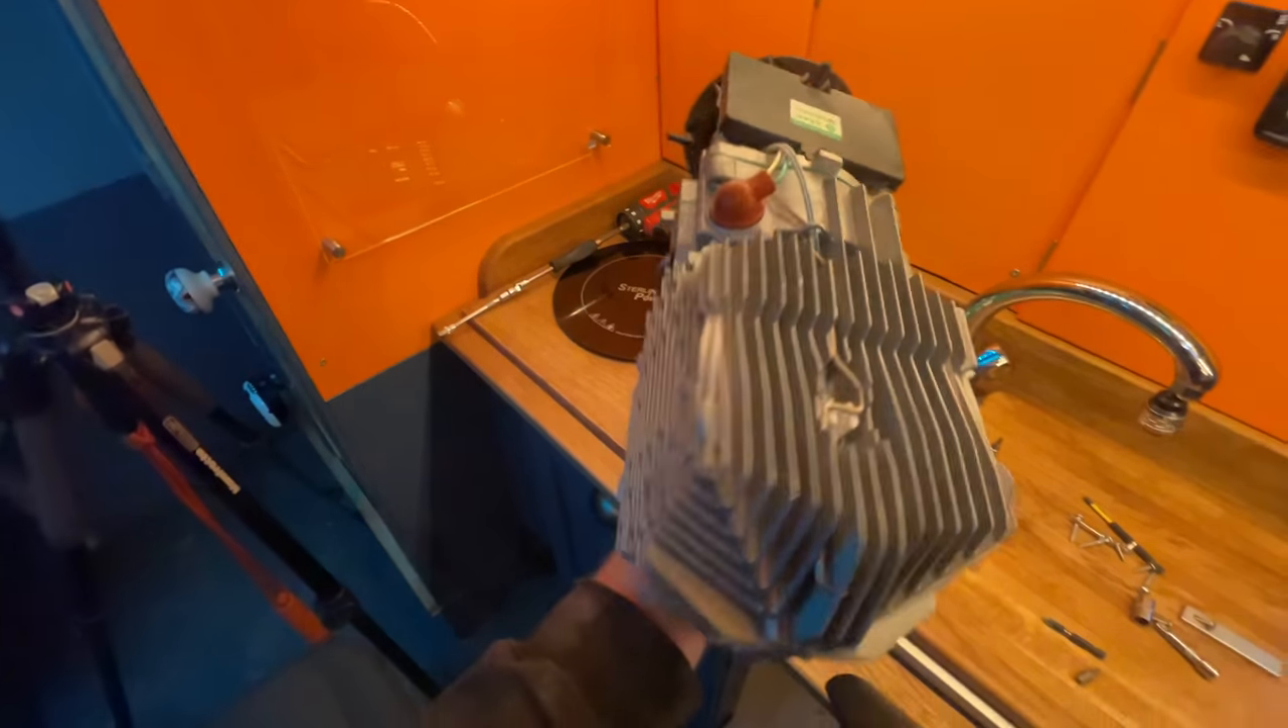Took a little bit of prying but uh the unit itself is actually out.